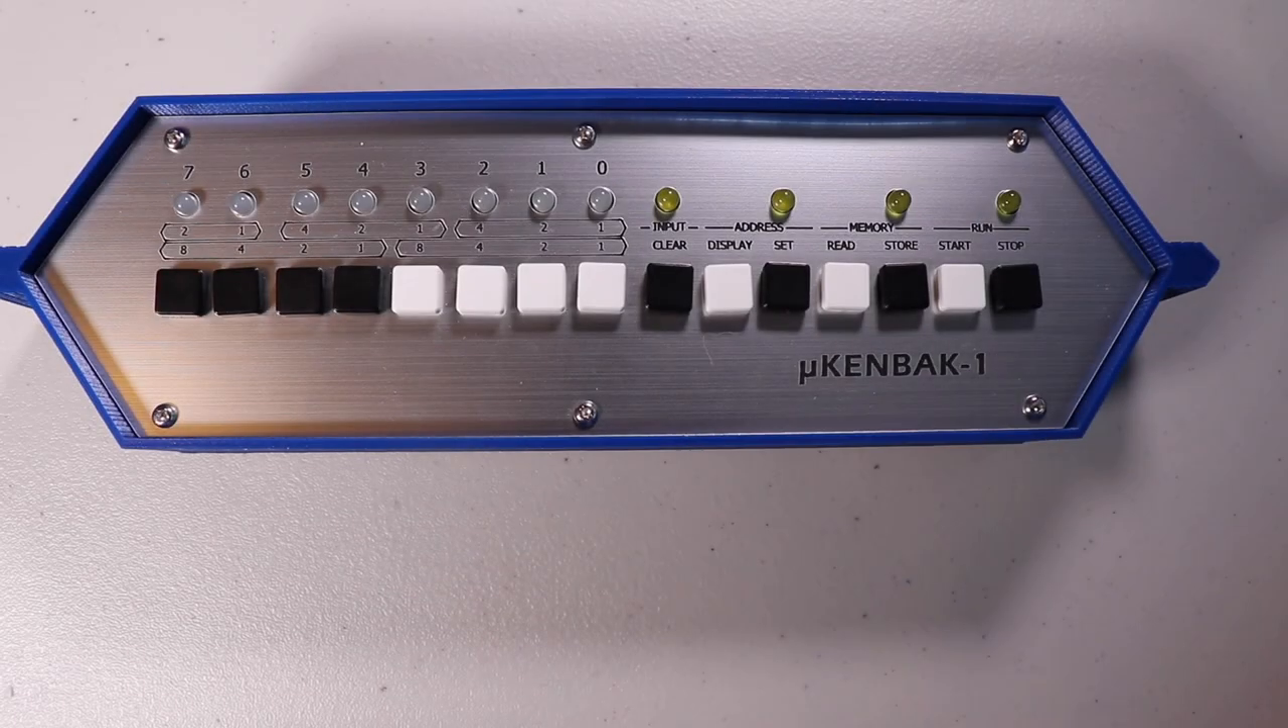I finished up by placing the button caps onto the buttons.